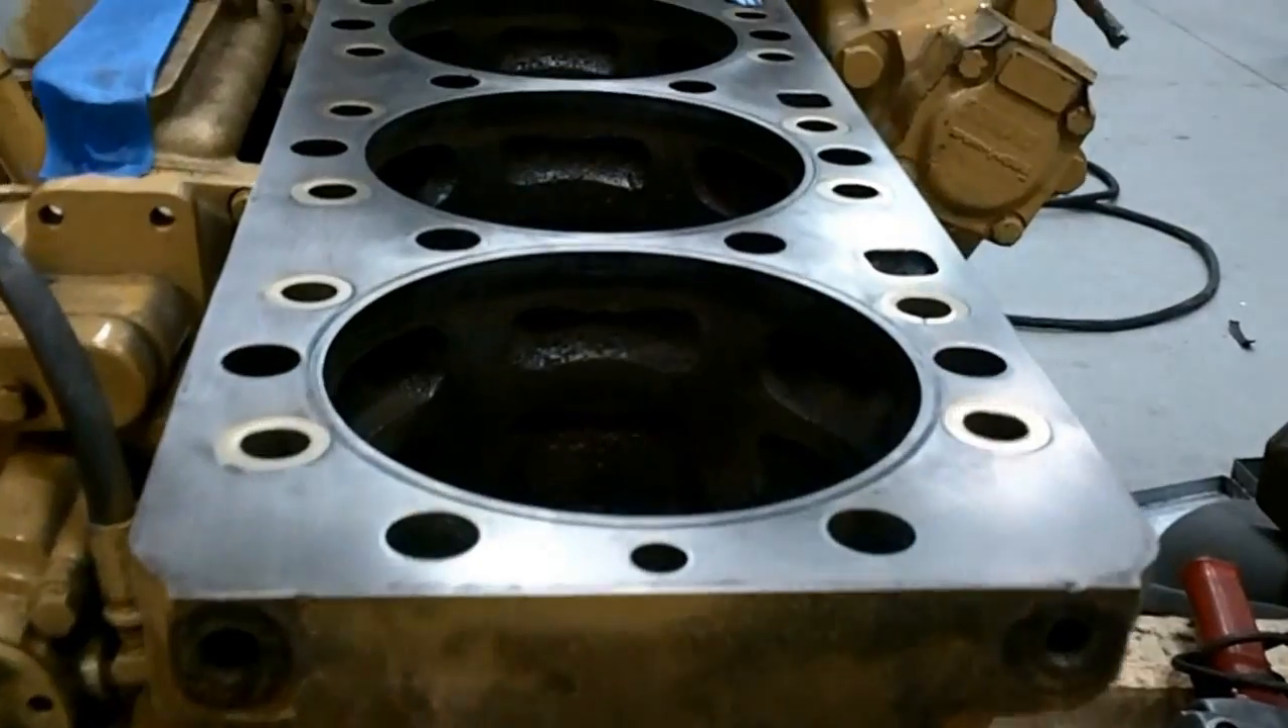OK, we got the head off. Pistons and sleeves are out.